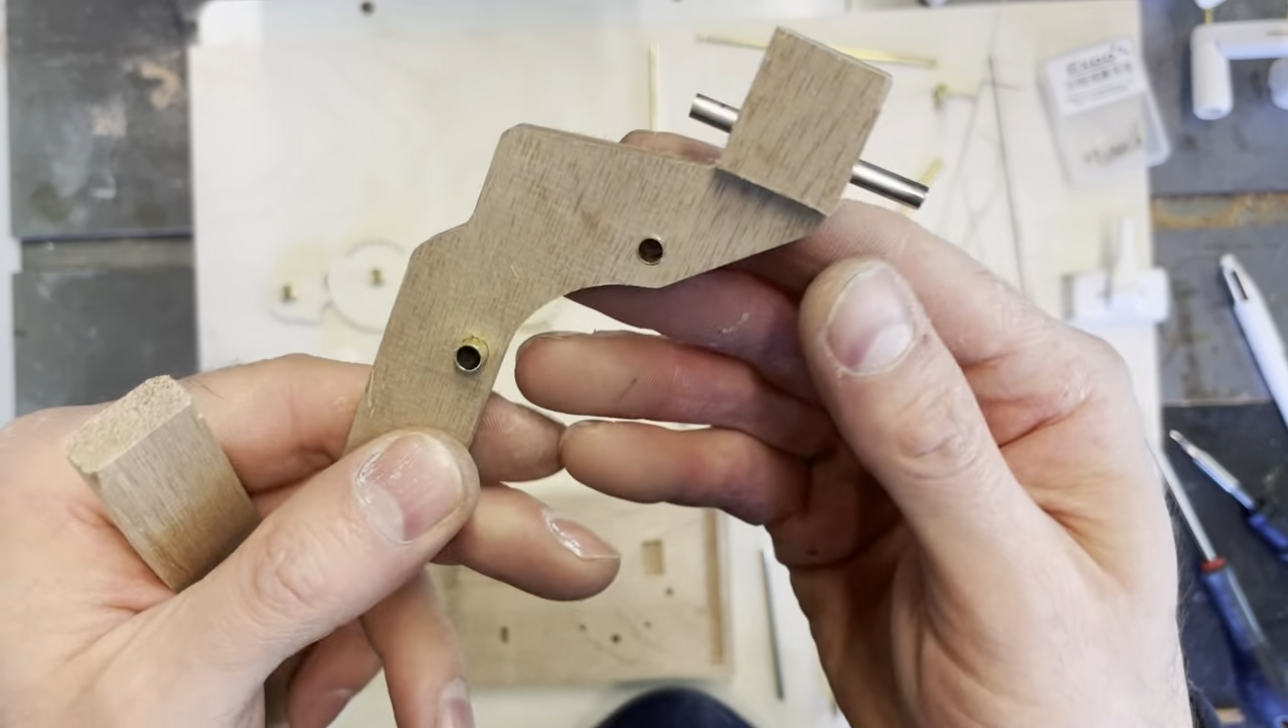Let's get the supports in. So you can see I've already put brass sleeves in.